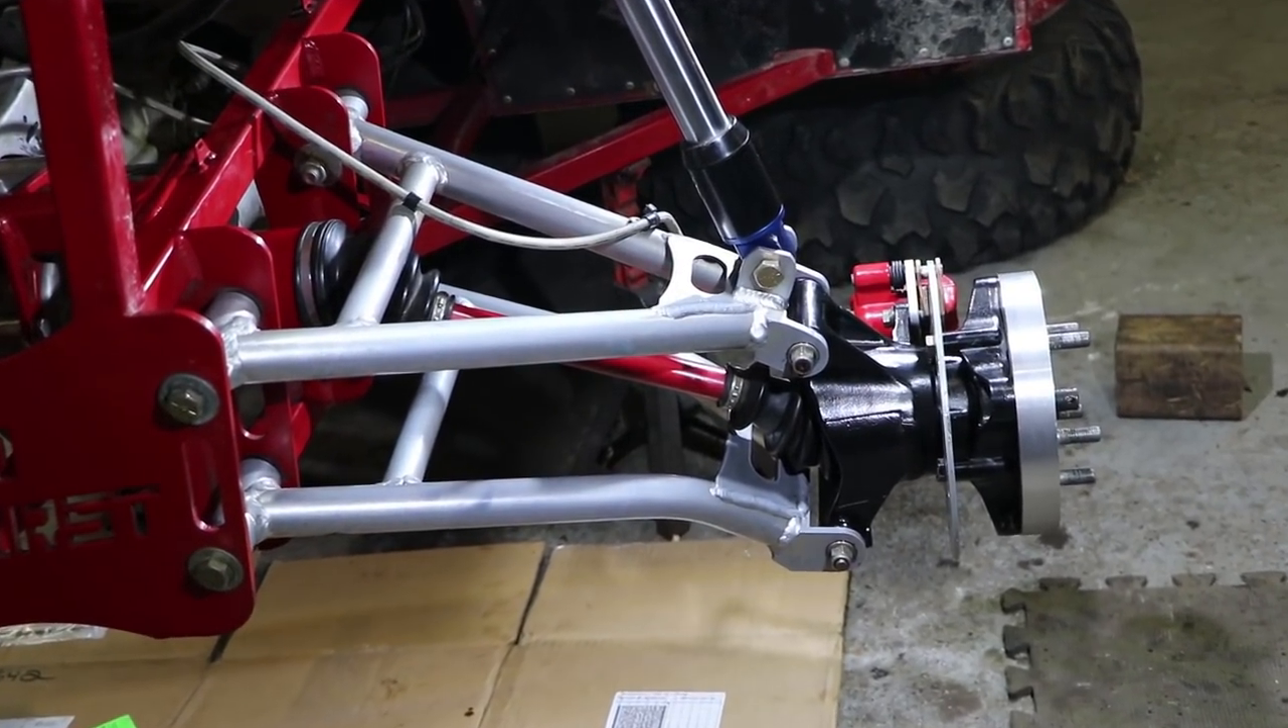Now just finished putting this uh a-arm back together got everything all cleaned up ready to go.